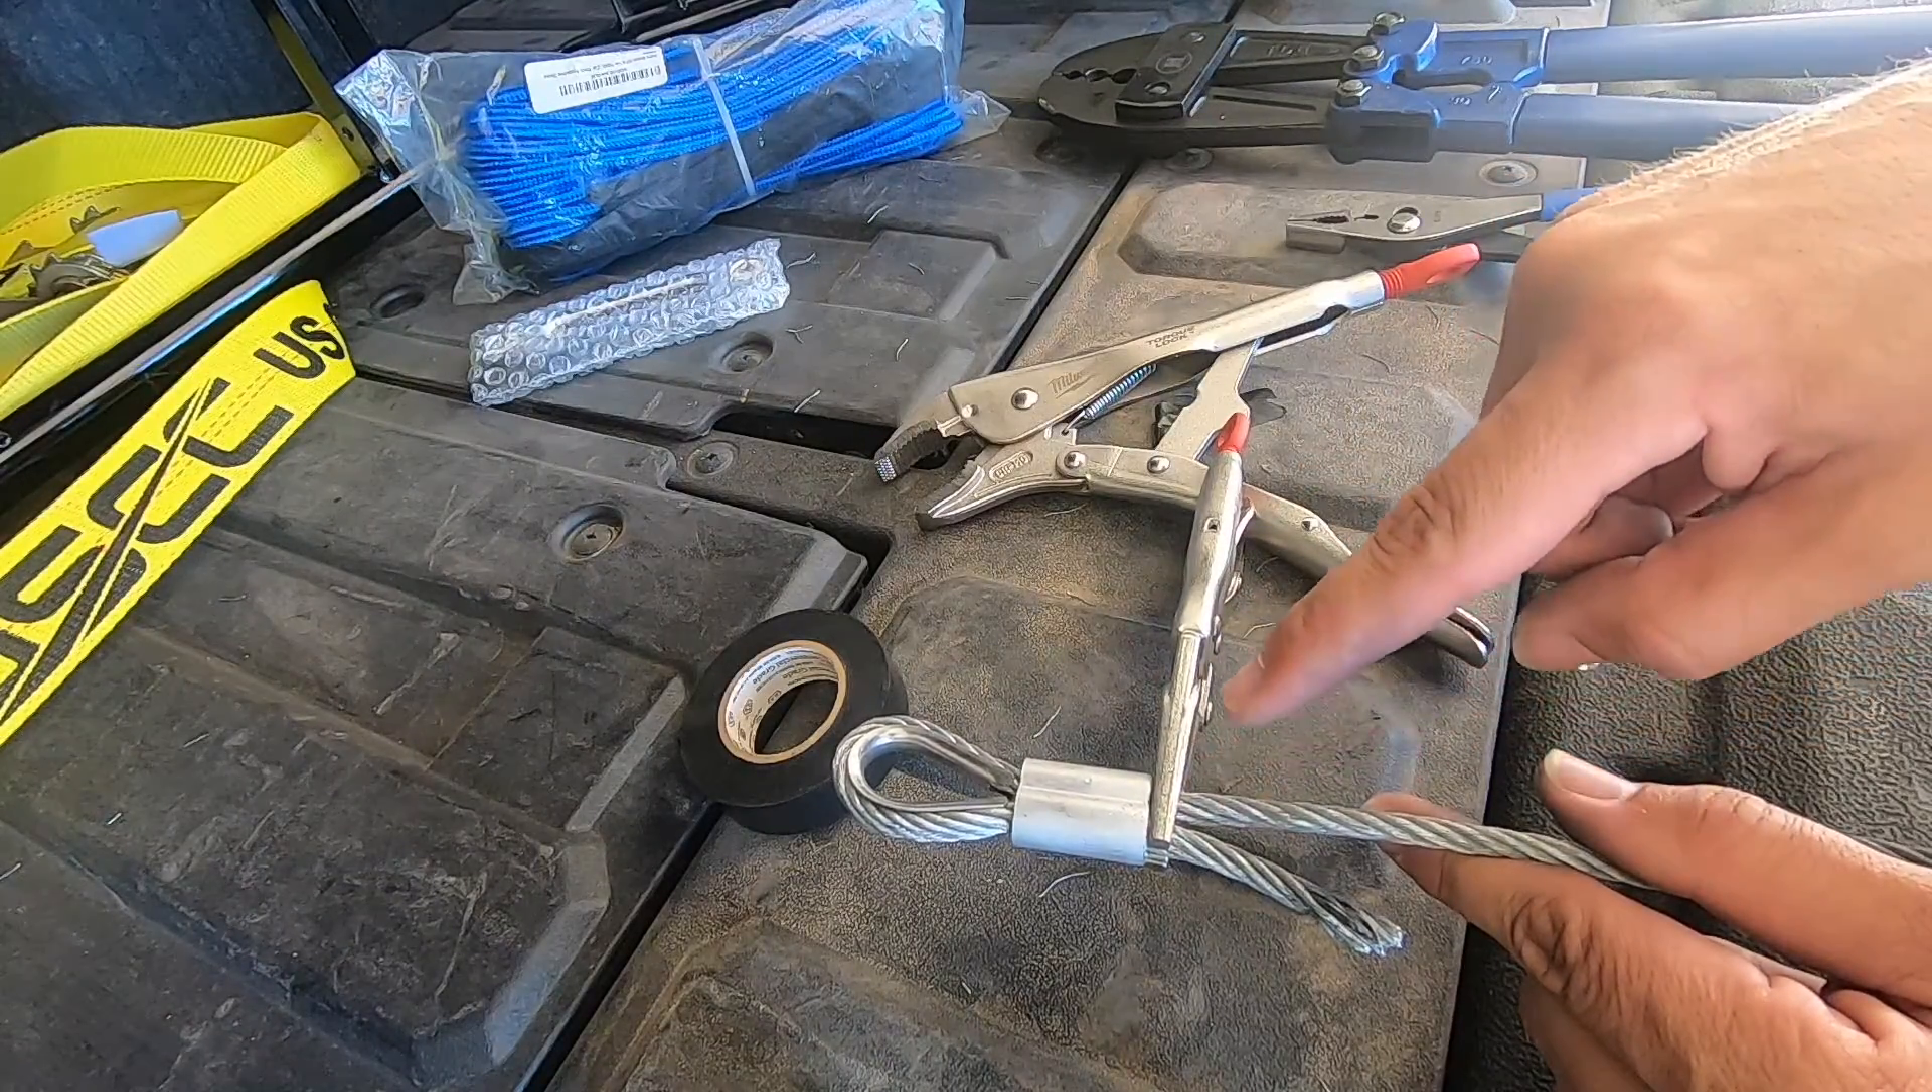I have my eyelet here with the cable wrapped around it in this piece.